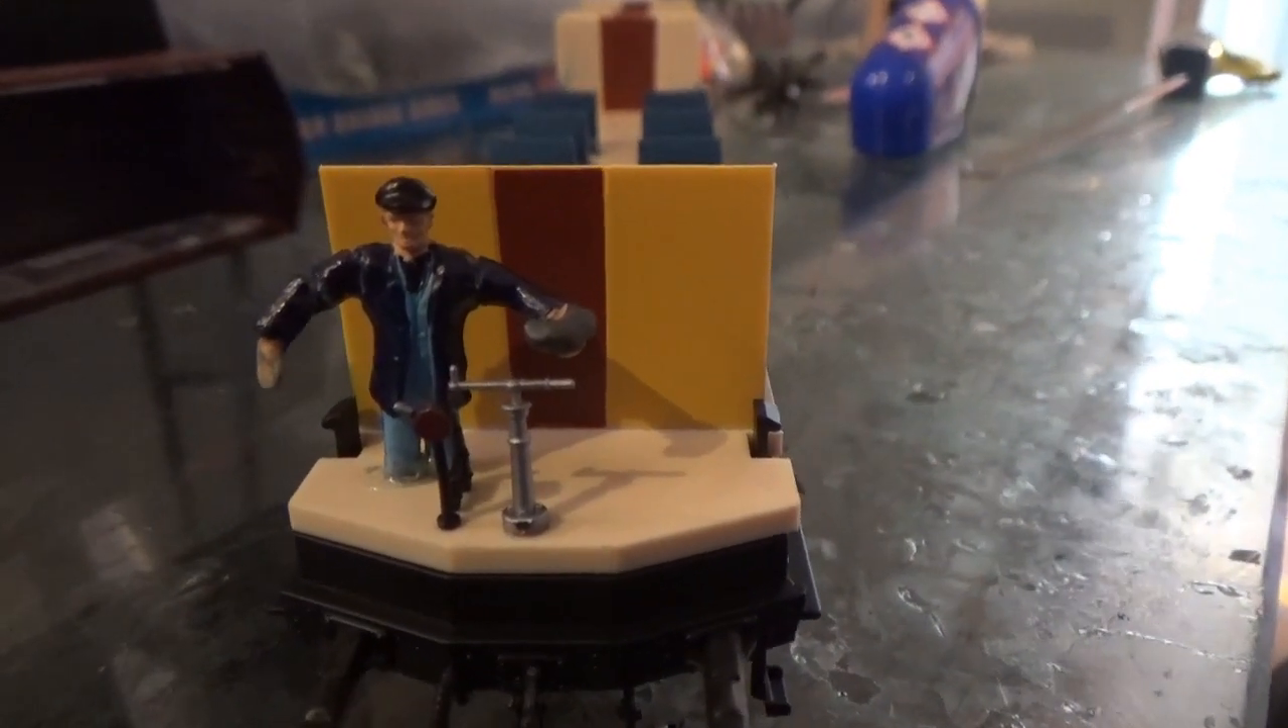Okay, so the driver's now in place.